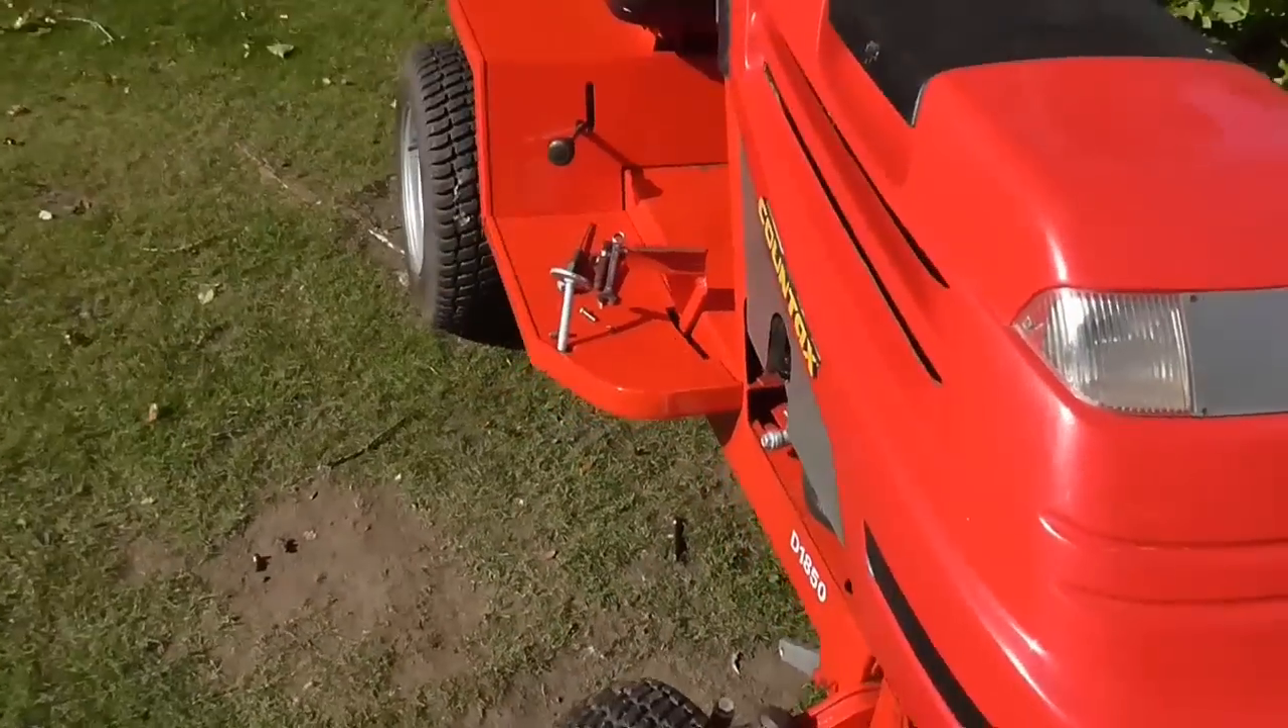About 10 minutes later and we've got the bonnet and sideguards on.